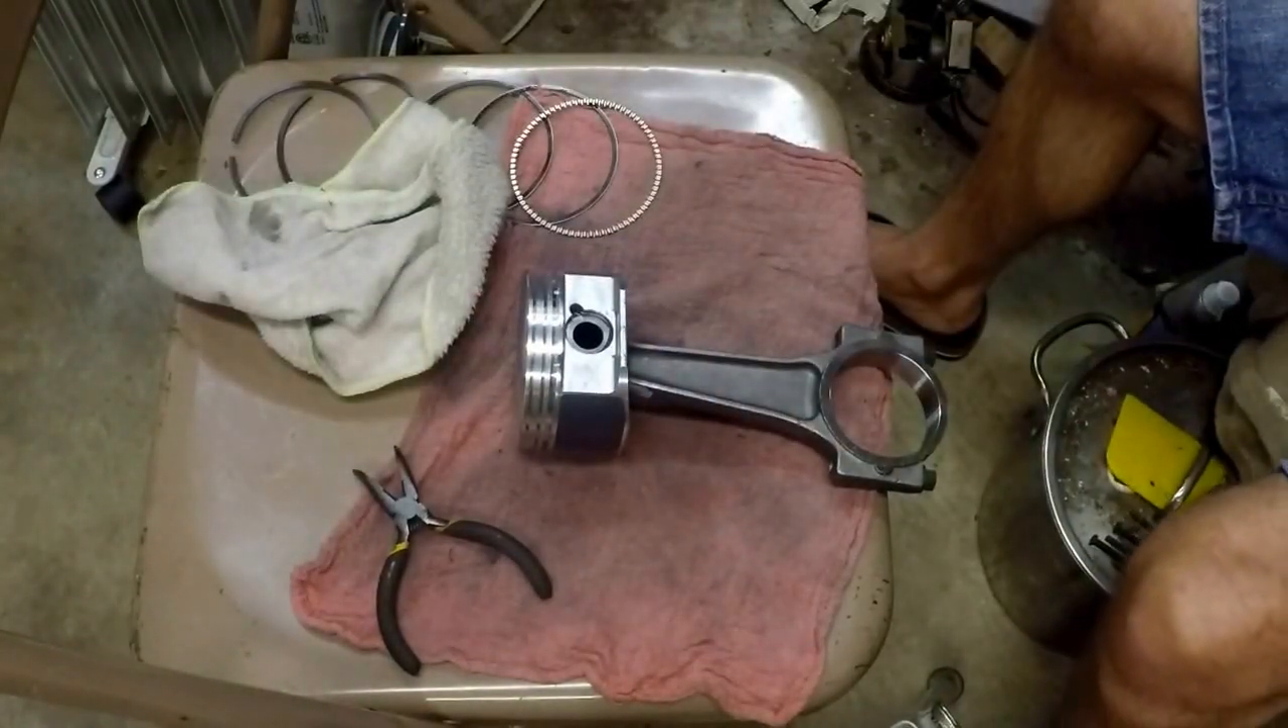Now, we just need to install rings. On the rings, you've got the oil ring separator.